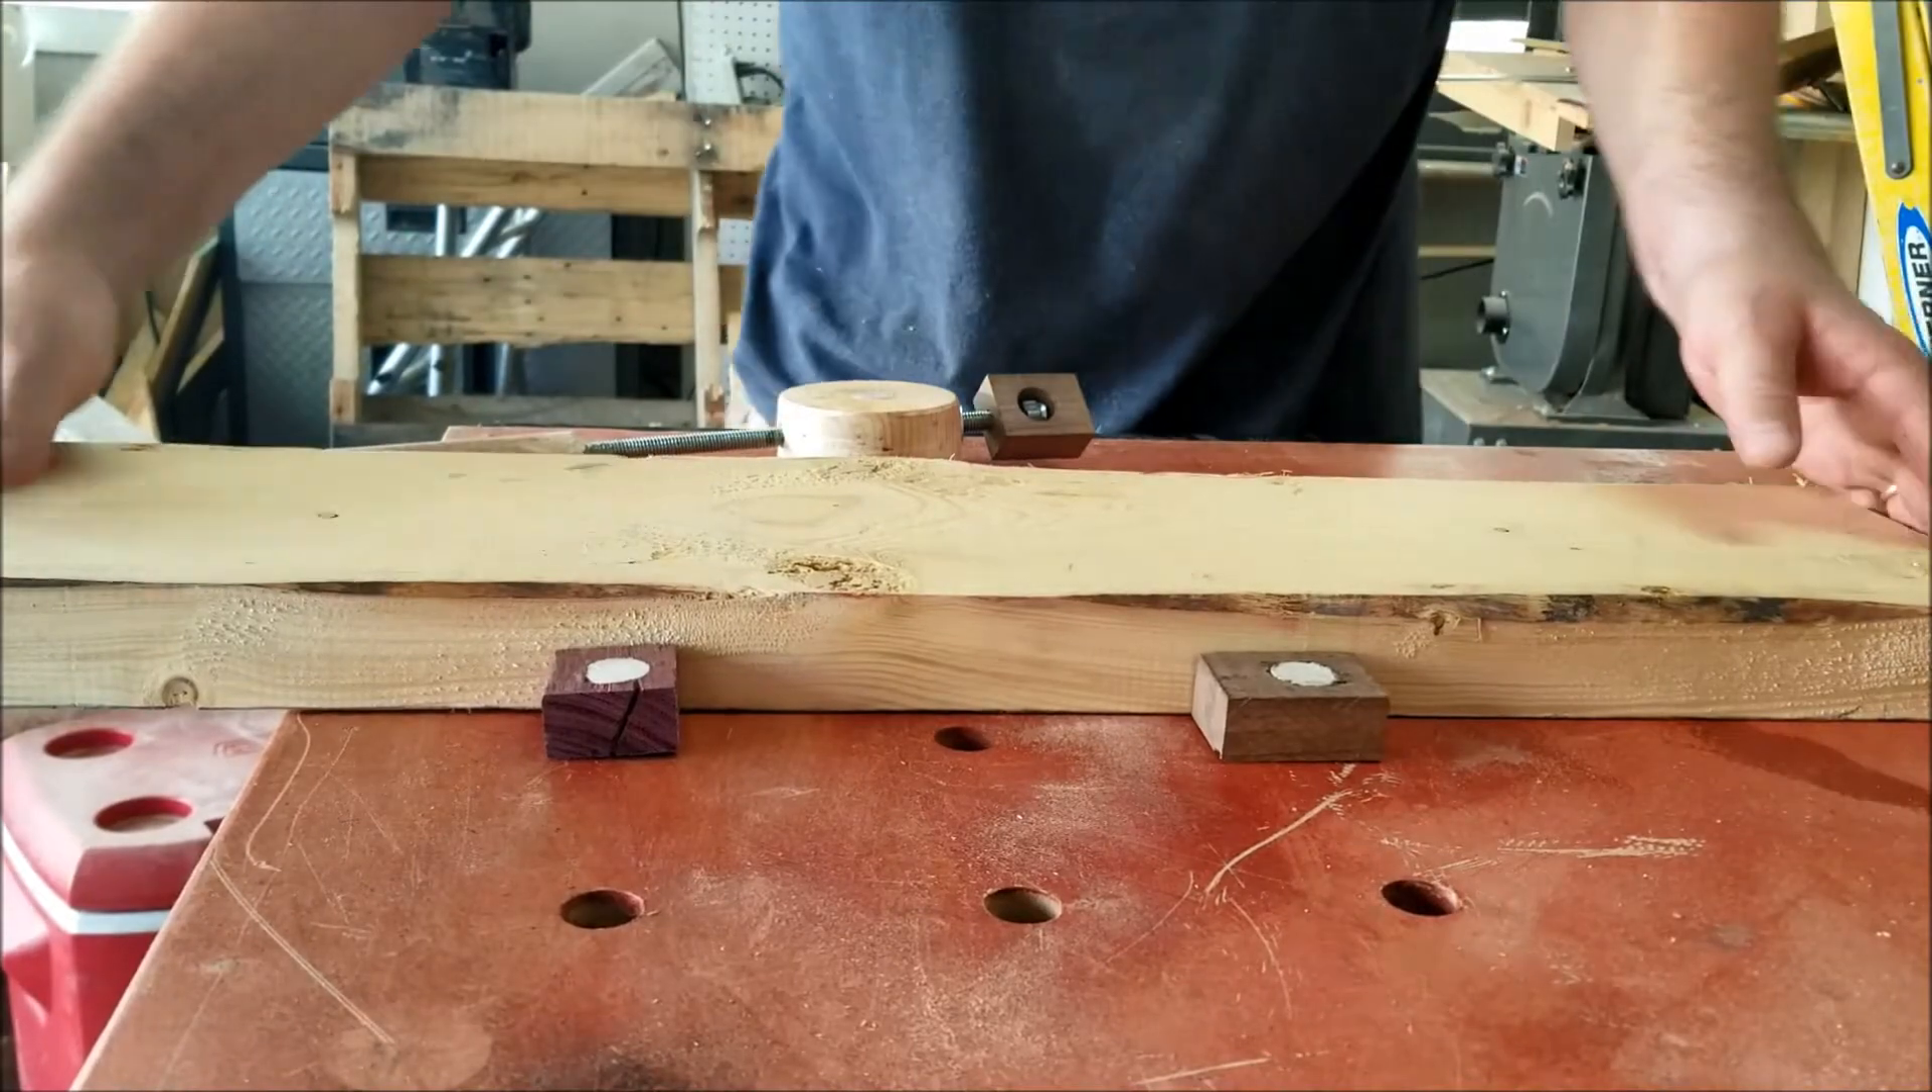This is my two by four slammed in there and all i got it attached to is with my homemade bench dogs here.